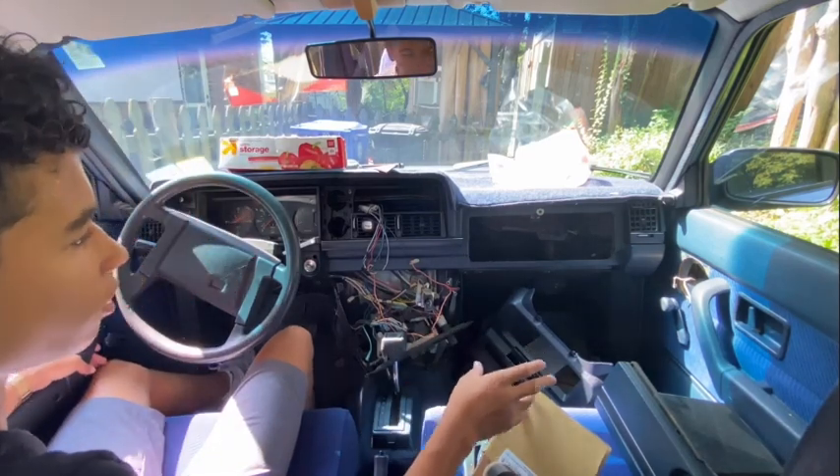So i've already taken out the glove box taken out the radio.